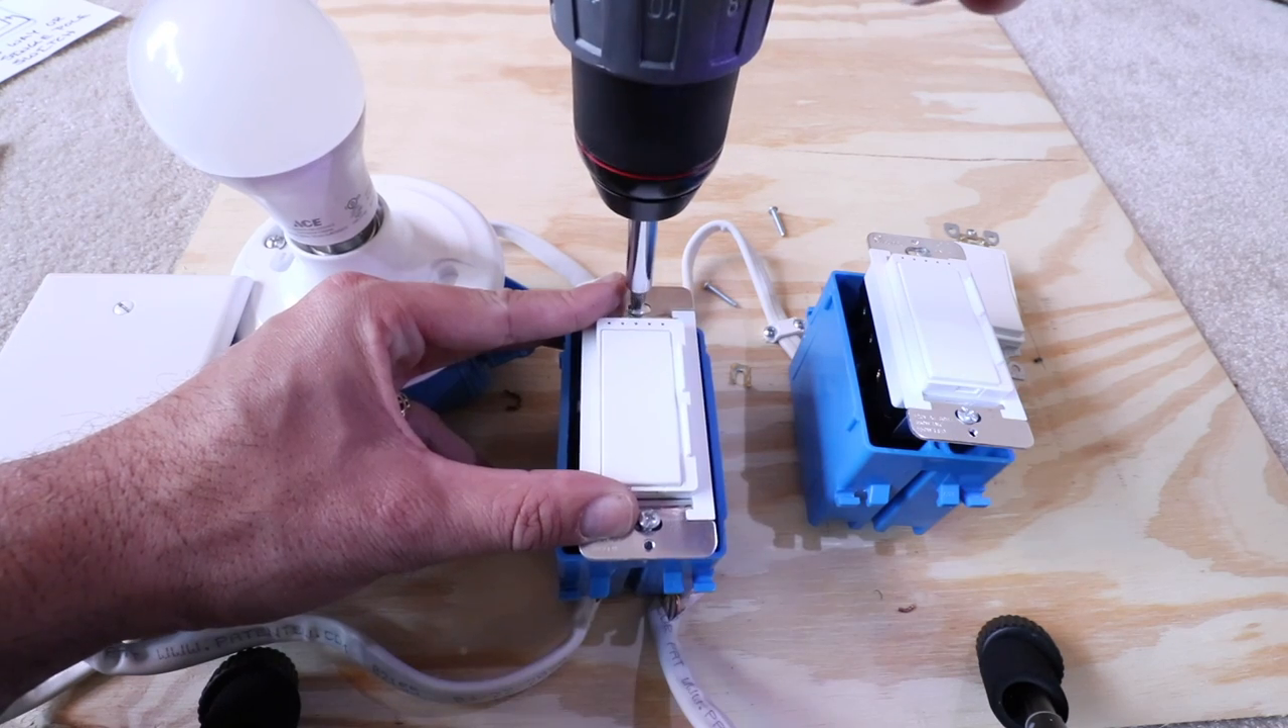Now we've got this light switch ready to be secured and installed to the junction box.